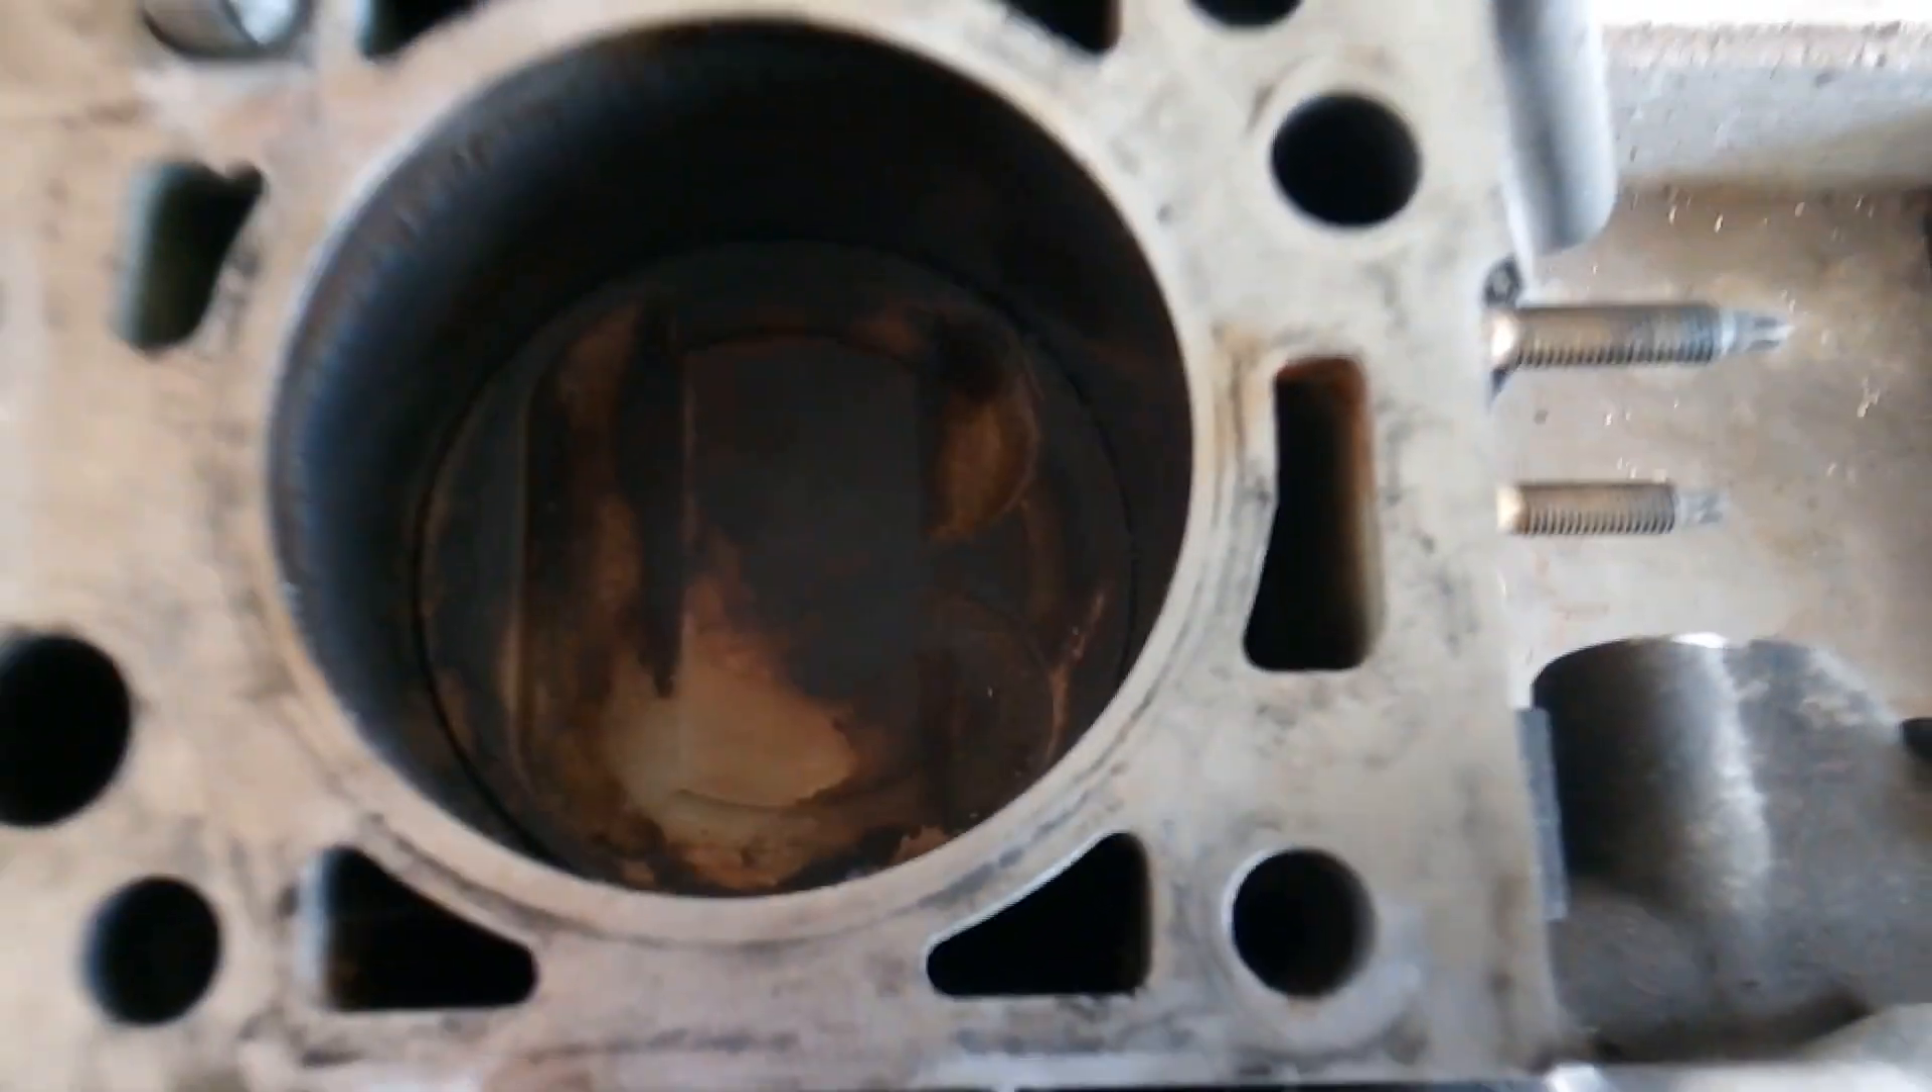So, you can look at the piston here and you can see that the piston is not all the way up flush right here.